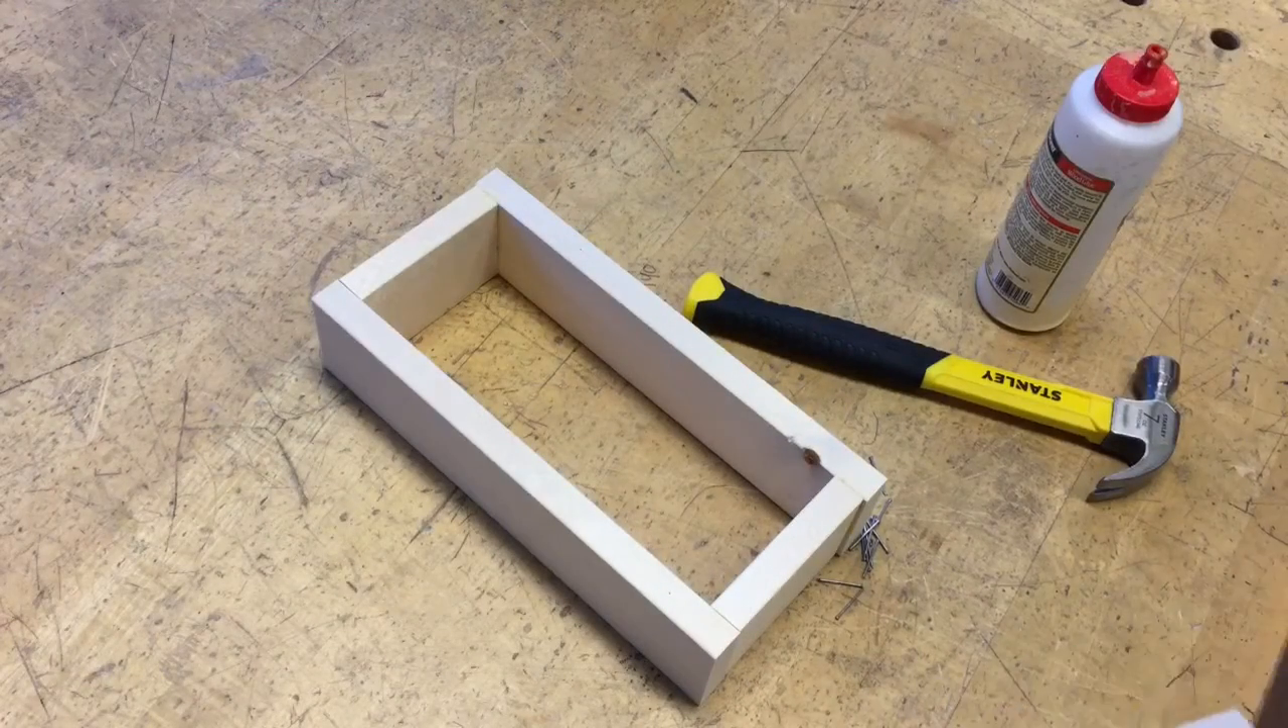Now that our frames glued up it's time to put the bottom on.